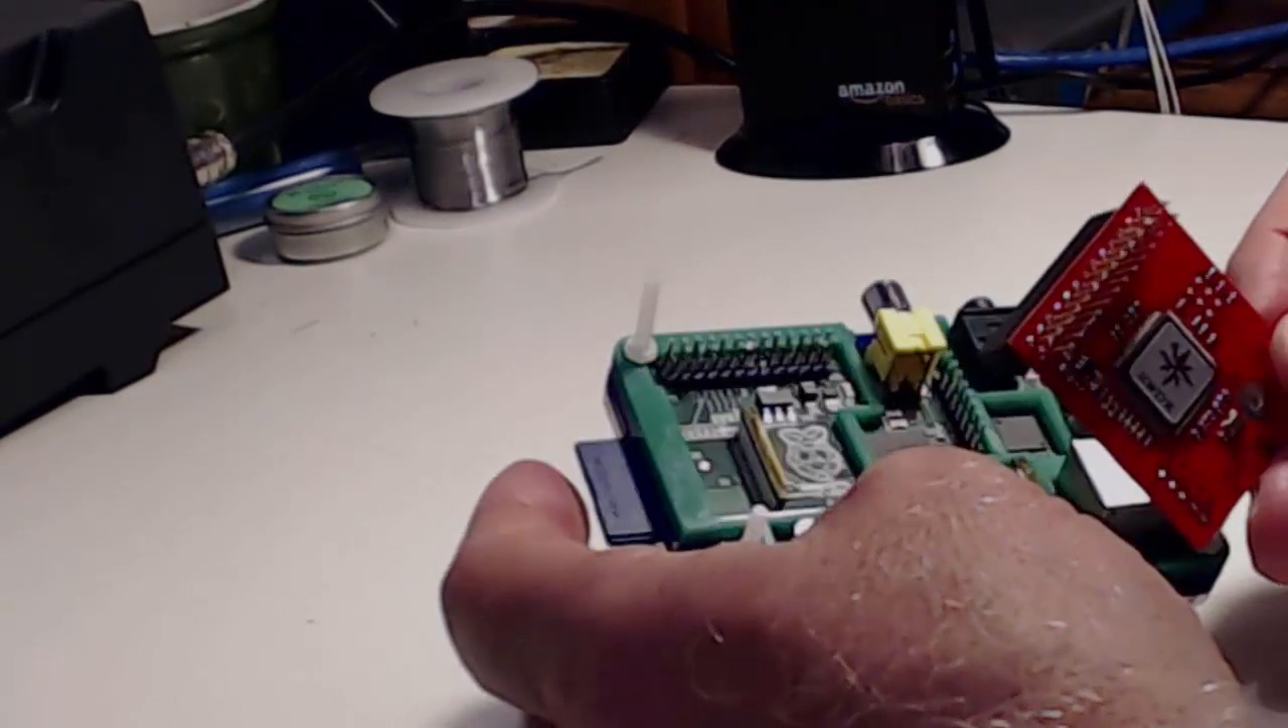You'll notice that I don't have the DV3000 breakout board attached.